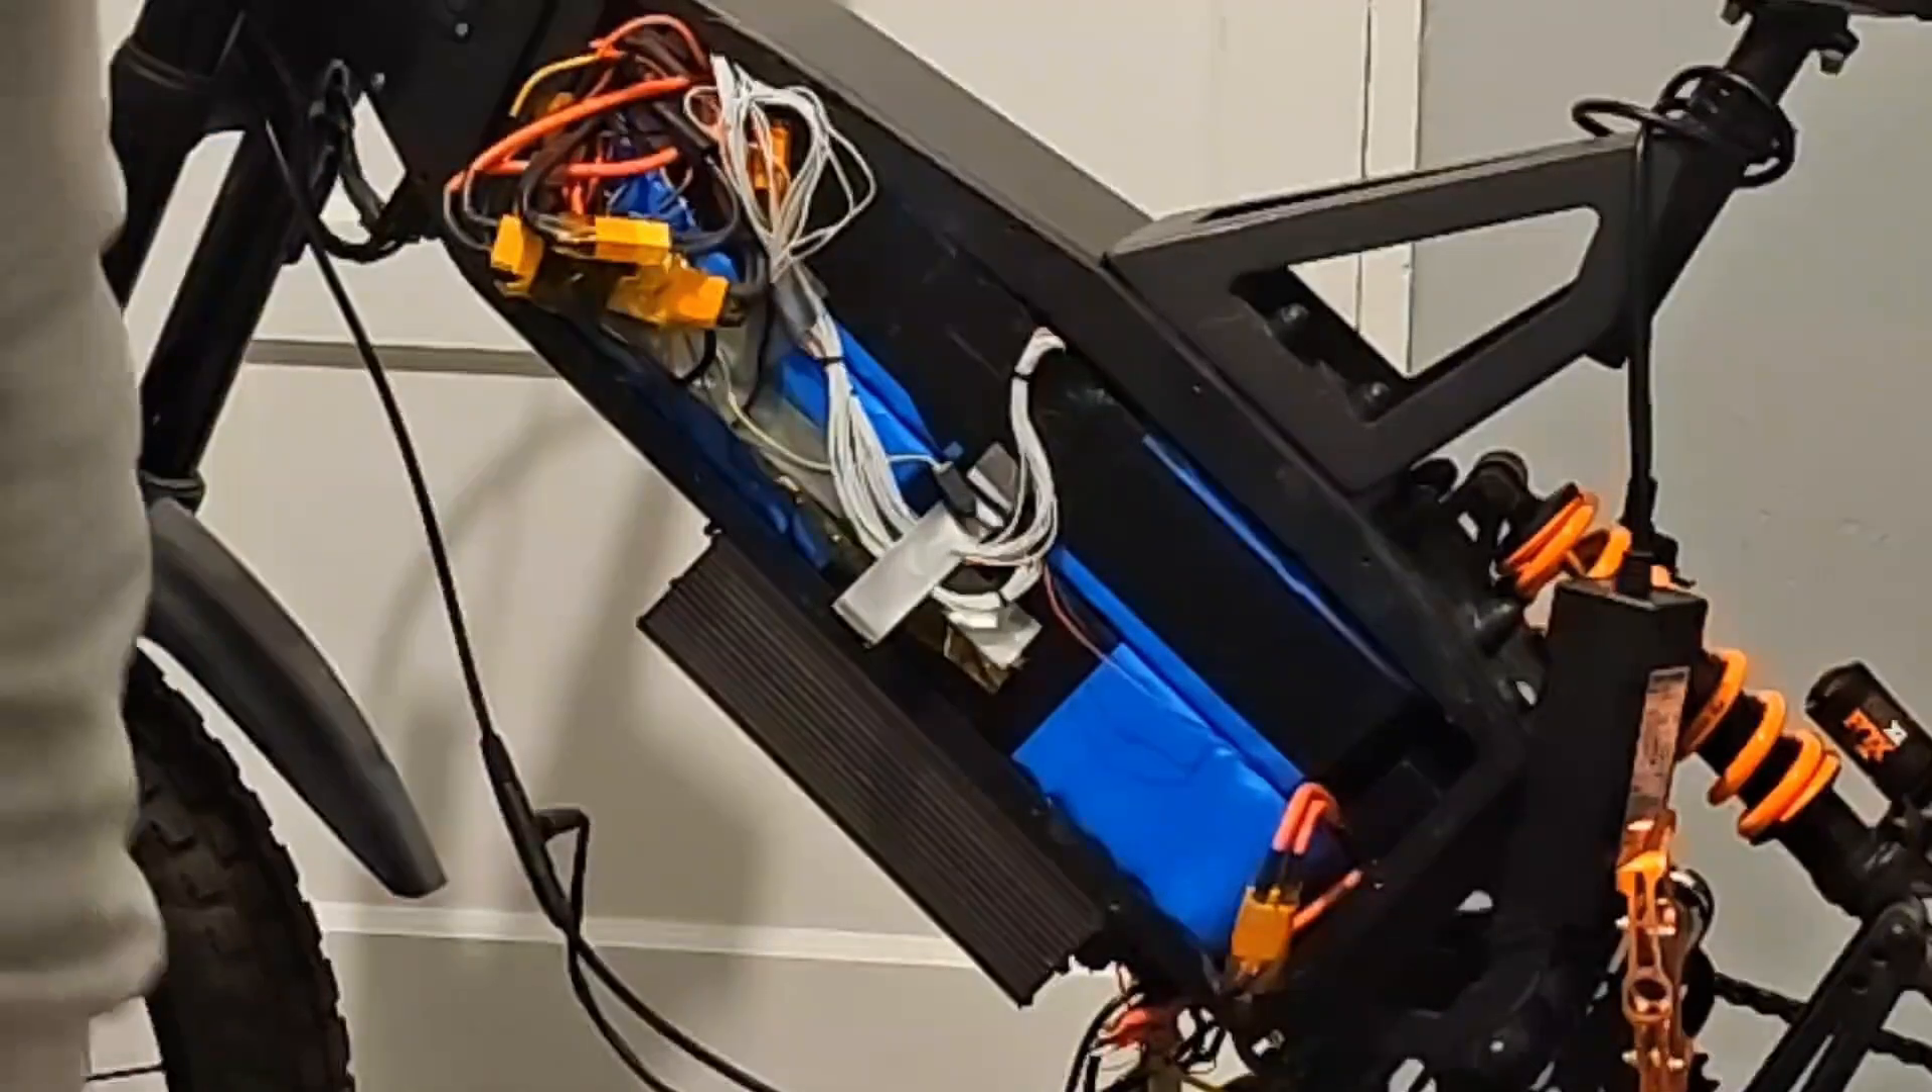So this is what we're looking at with the side panel removed.